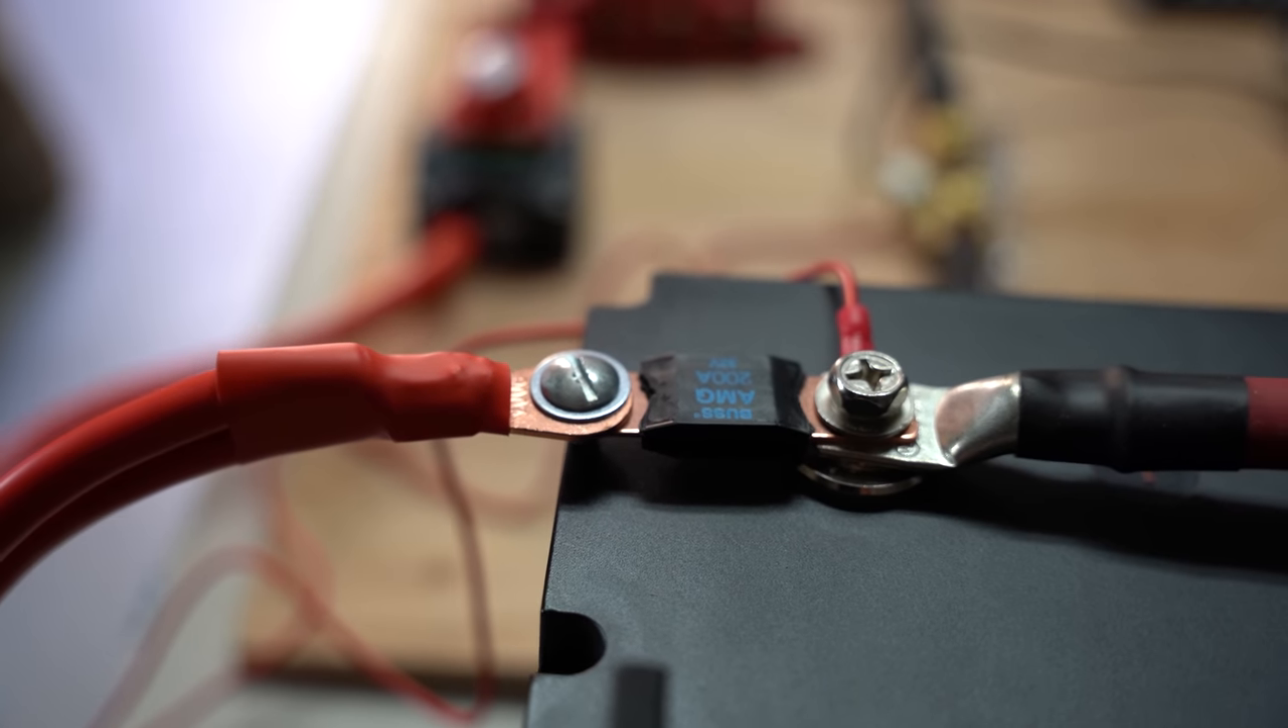Also note that I've placed a 200 amp fuse on the positive terminal that our cable going to the system is connected to.